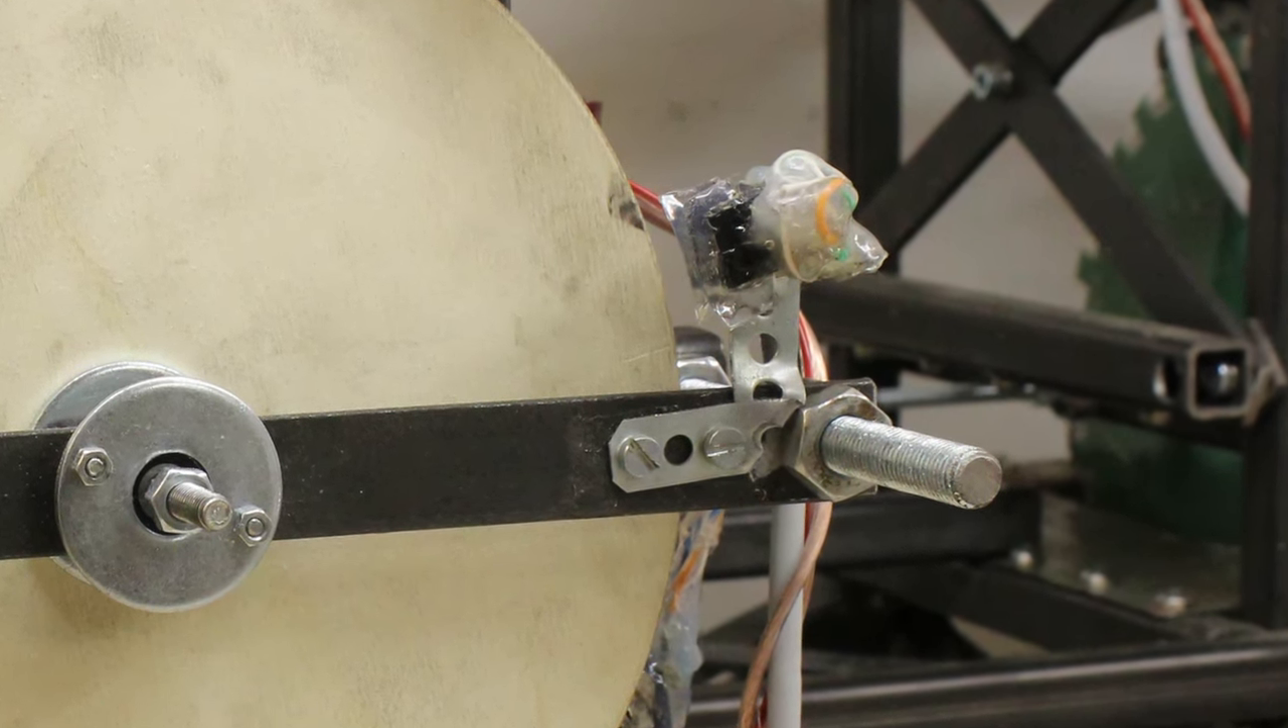Montiert habe ich die Sensoren mit einem Streifen Lochblech und weiterem Heißkleber.